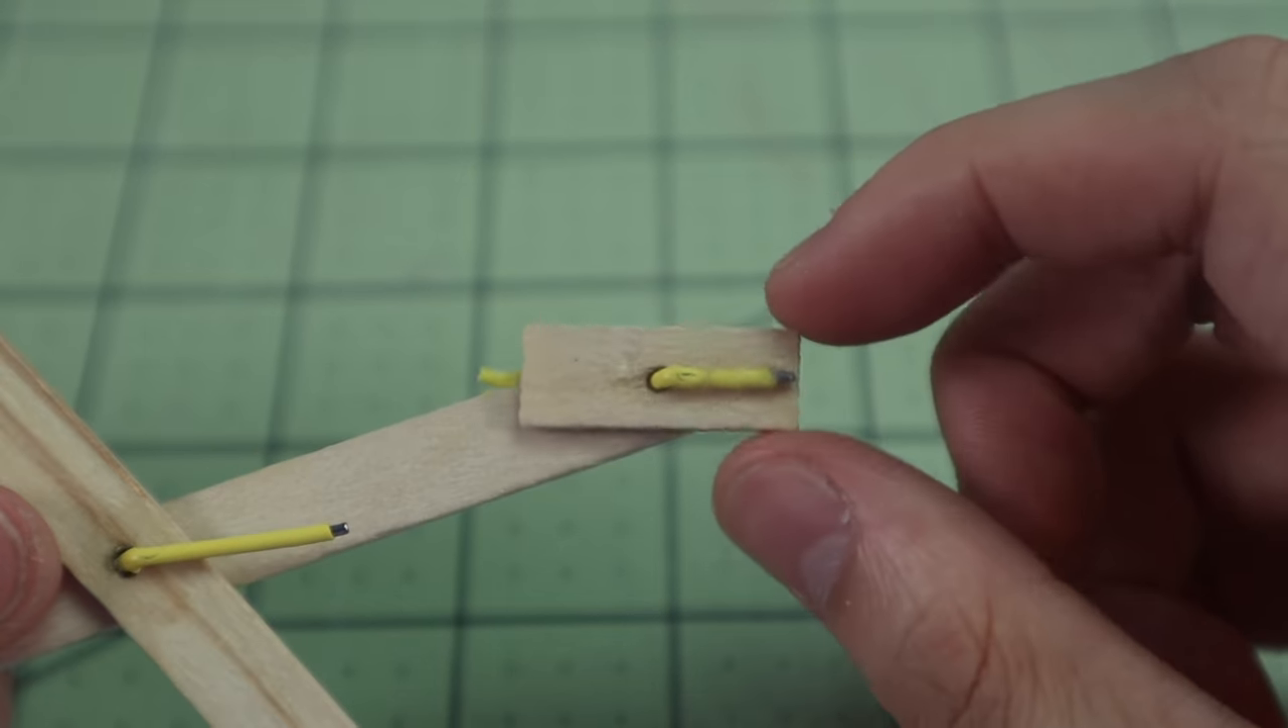These two little popsicle sticks were also attached using paper clips and those will come into play later.